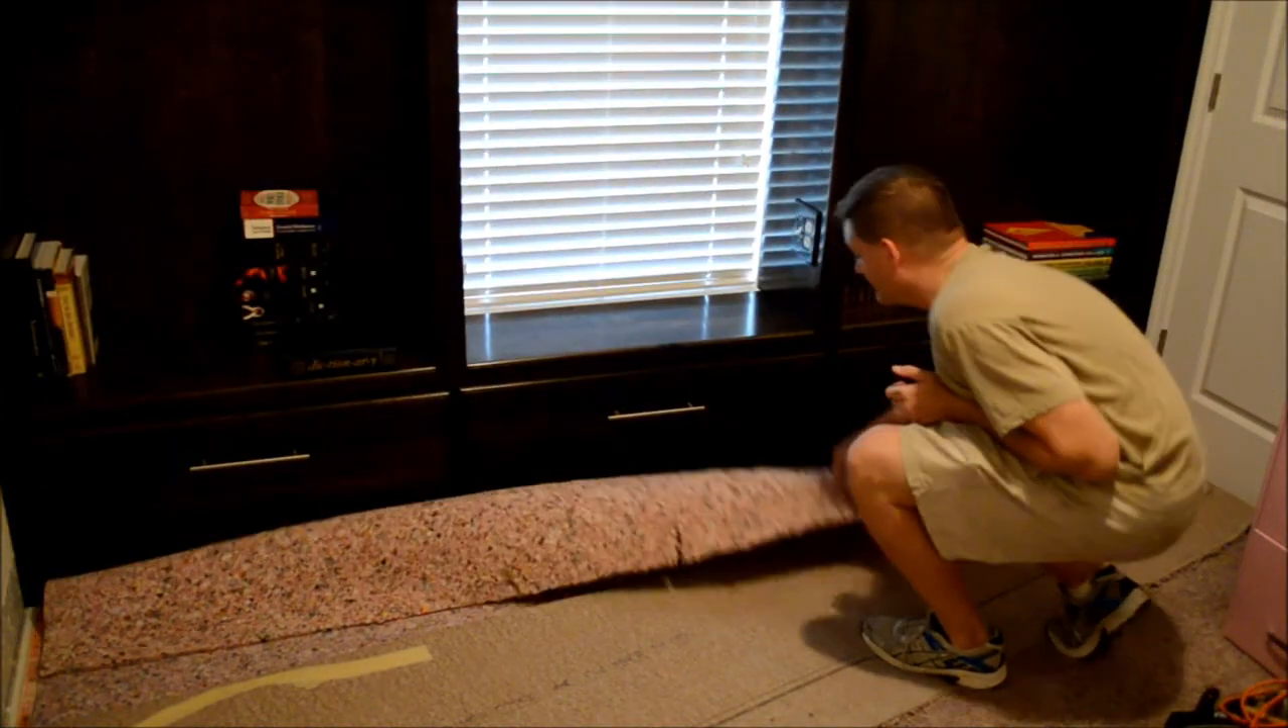Okay the cabinetry is basically done the drawers are in.